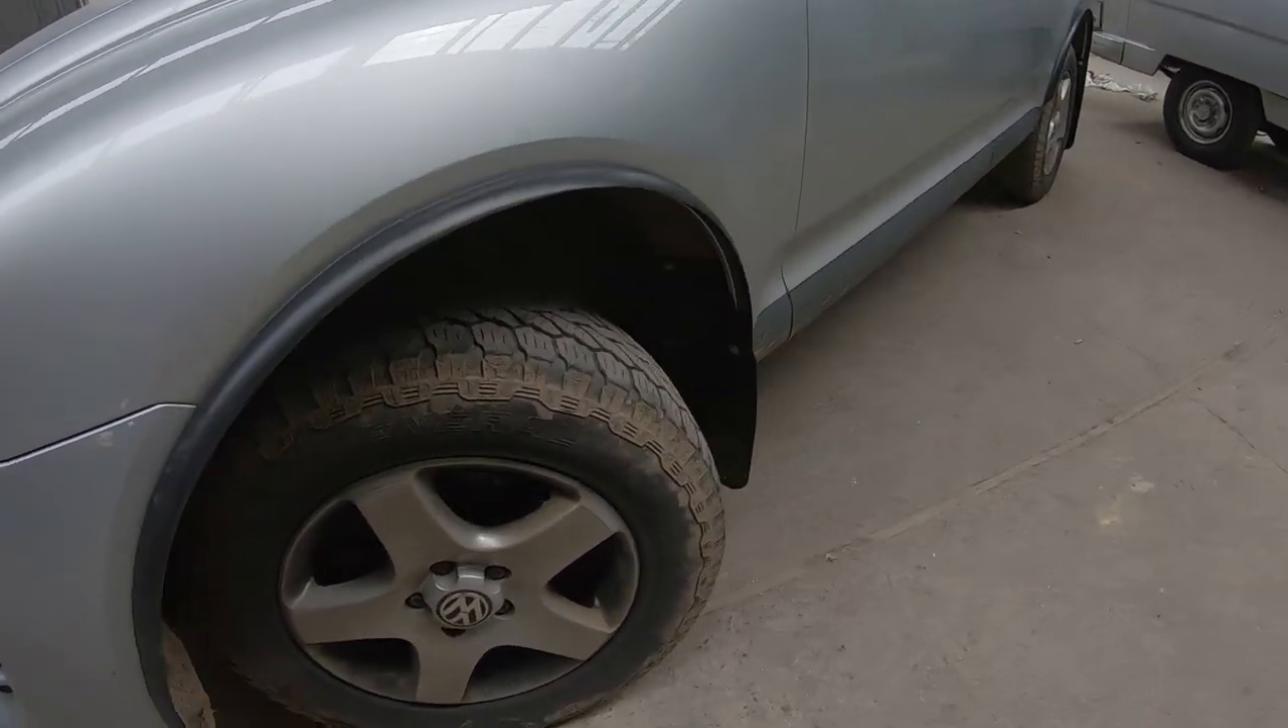So, jetzt habe ich hier so Kotflügelverbreiterung einfach draufgepappt.